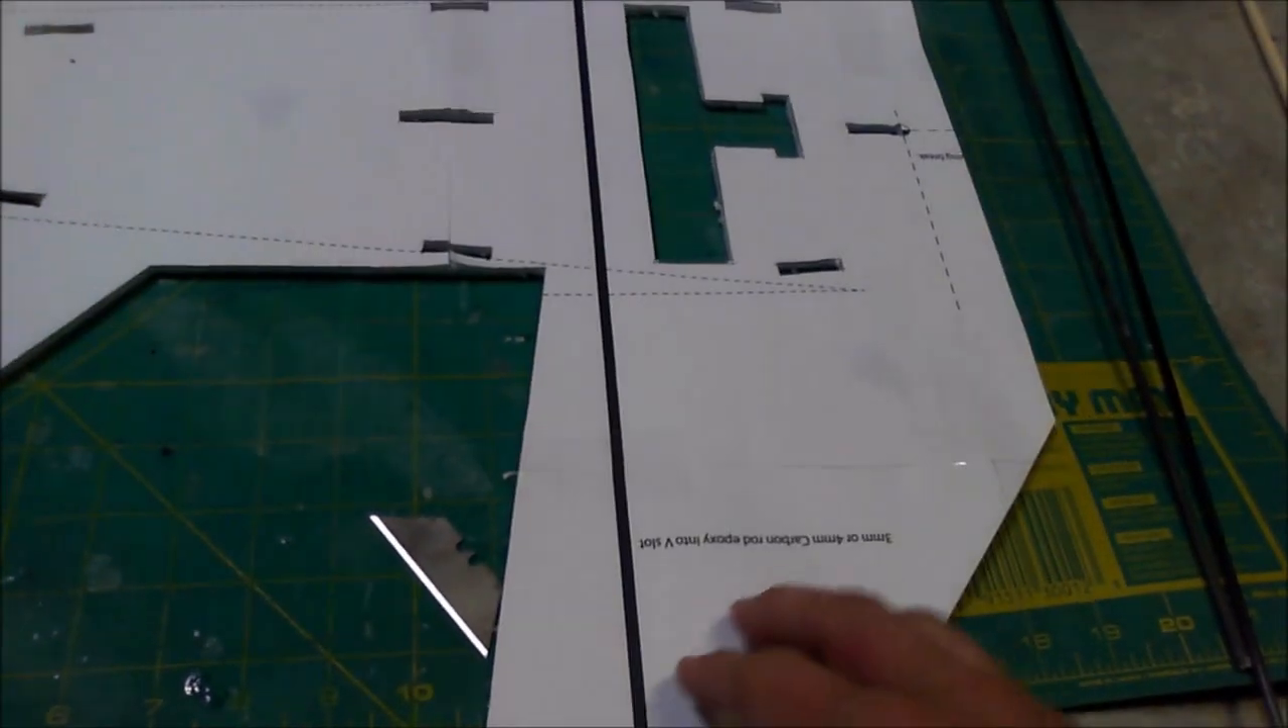Now, you'll see I didn't pull the plans off of the foam yet.